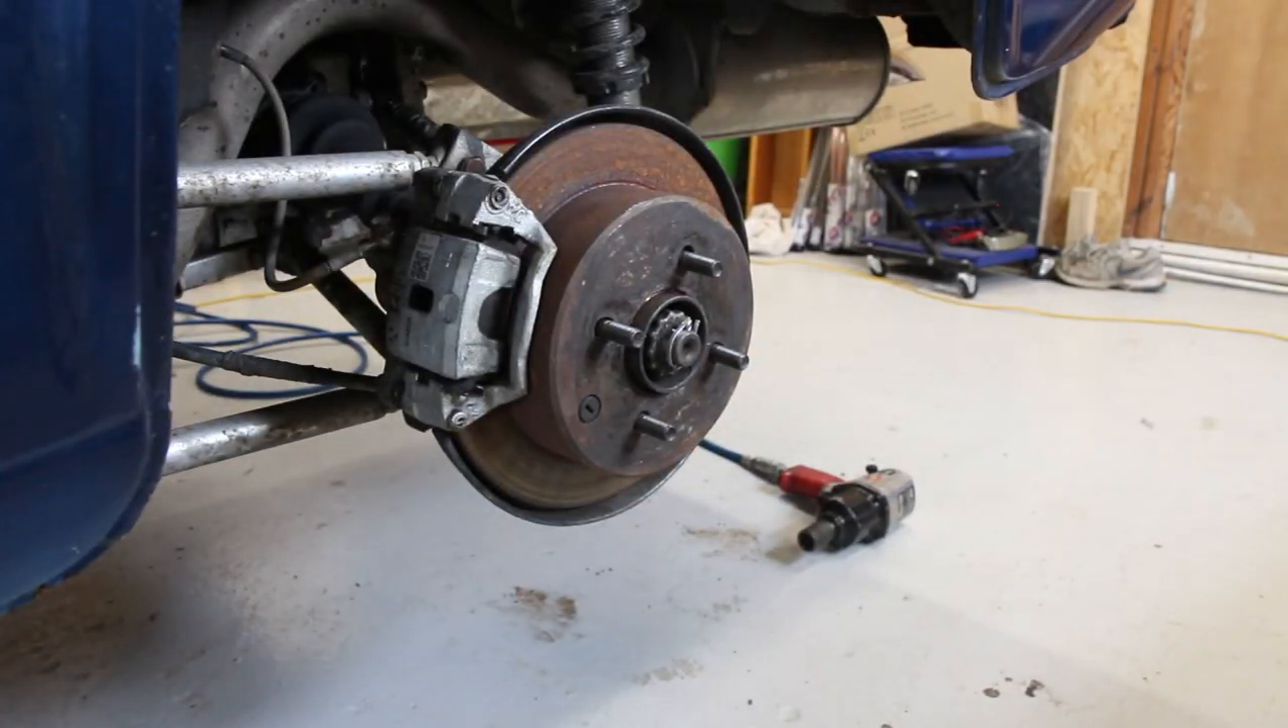Now we're safely up in the air and the wheels are off.